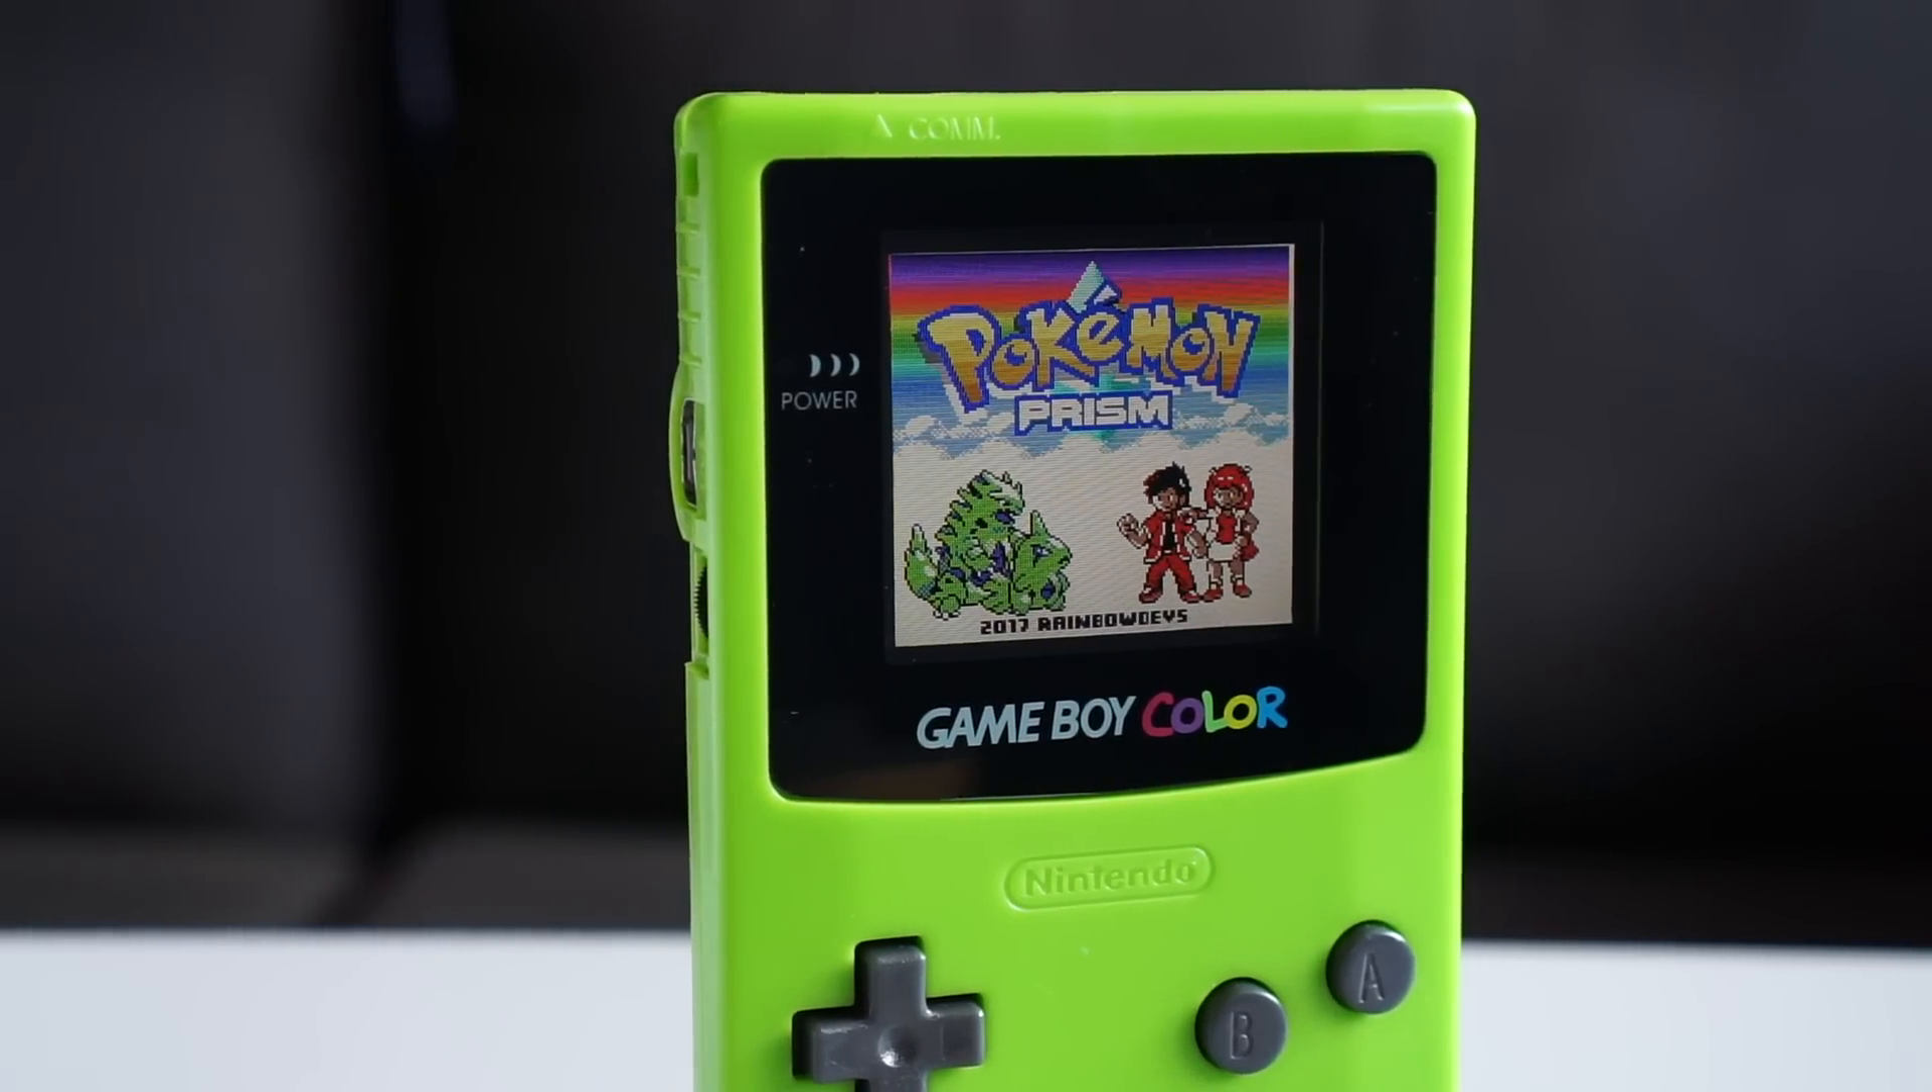Finally, I cleaned the display one last time, stuck down the new screen cover, and it was all done.